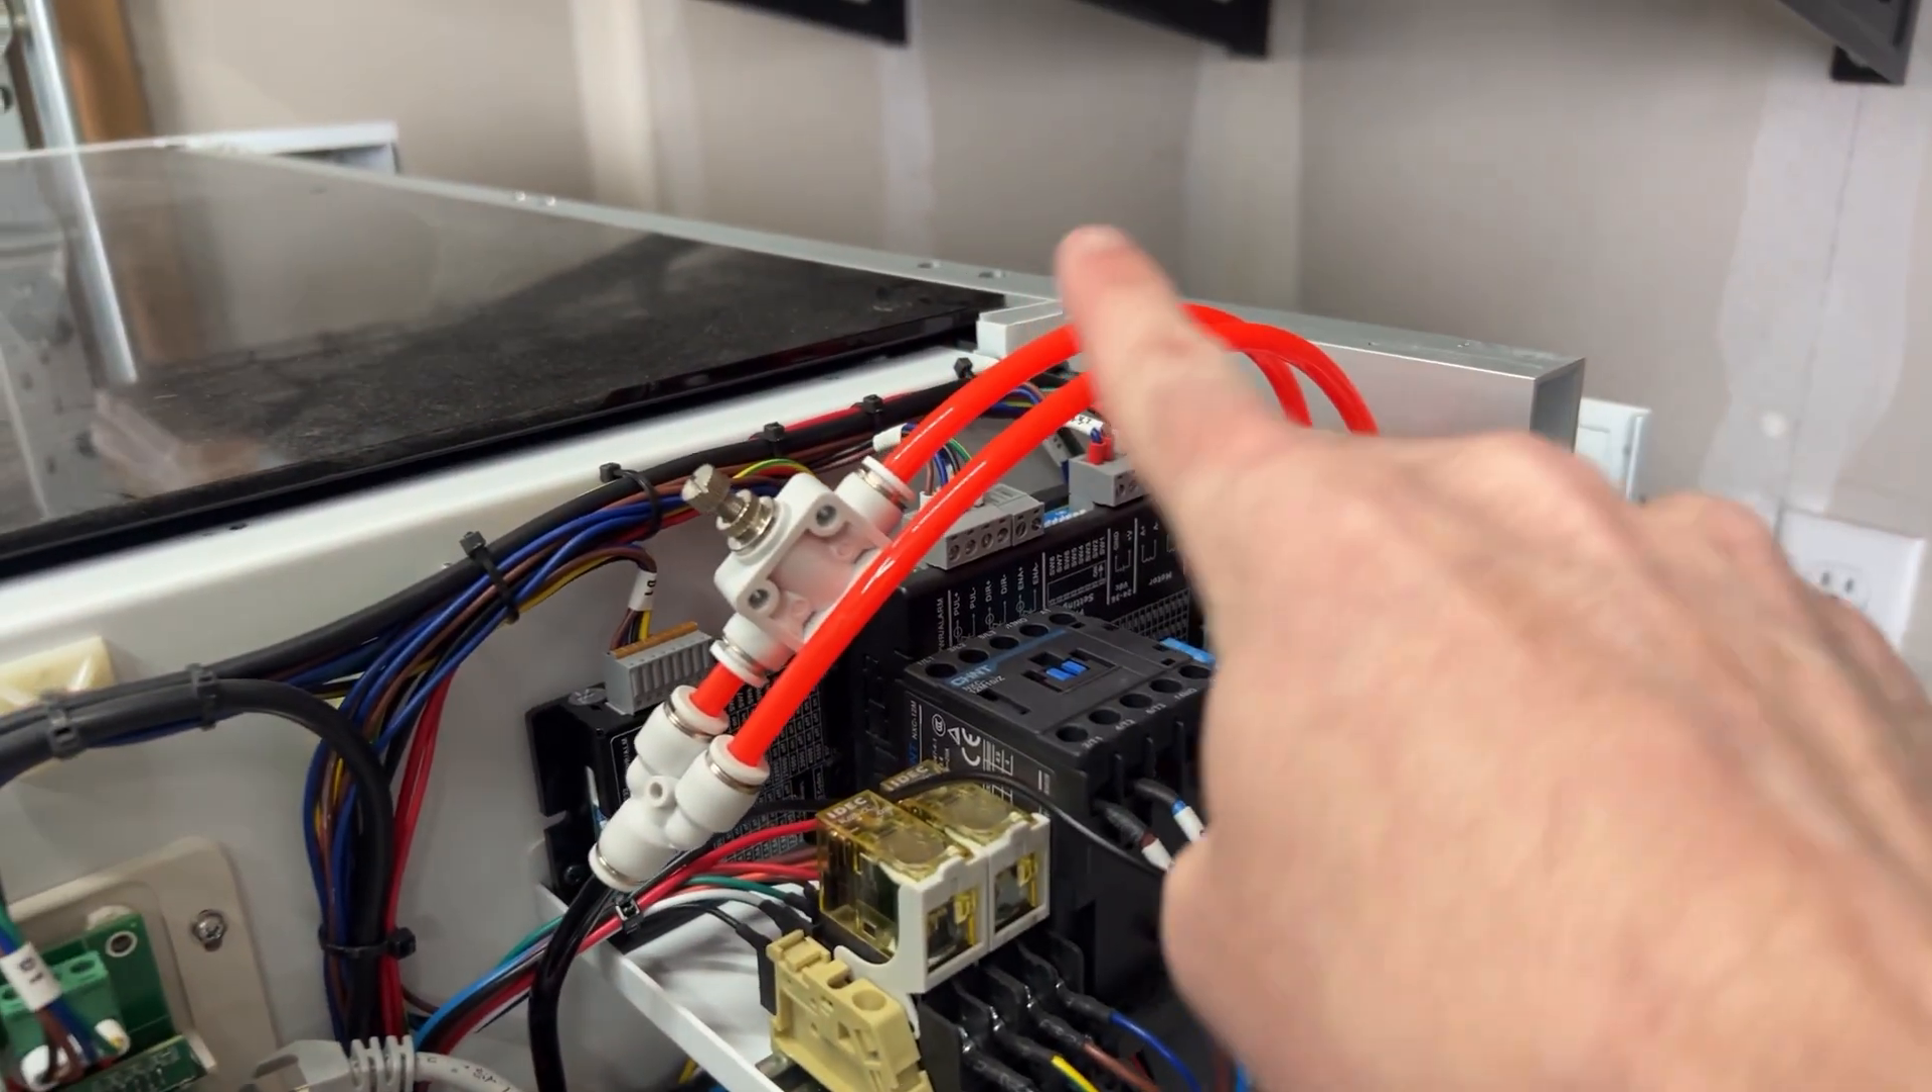All right, so now you can see the extensions that I put here on these lines to then connect into our stock line.